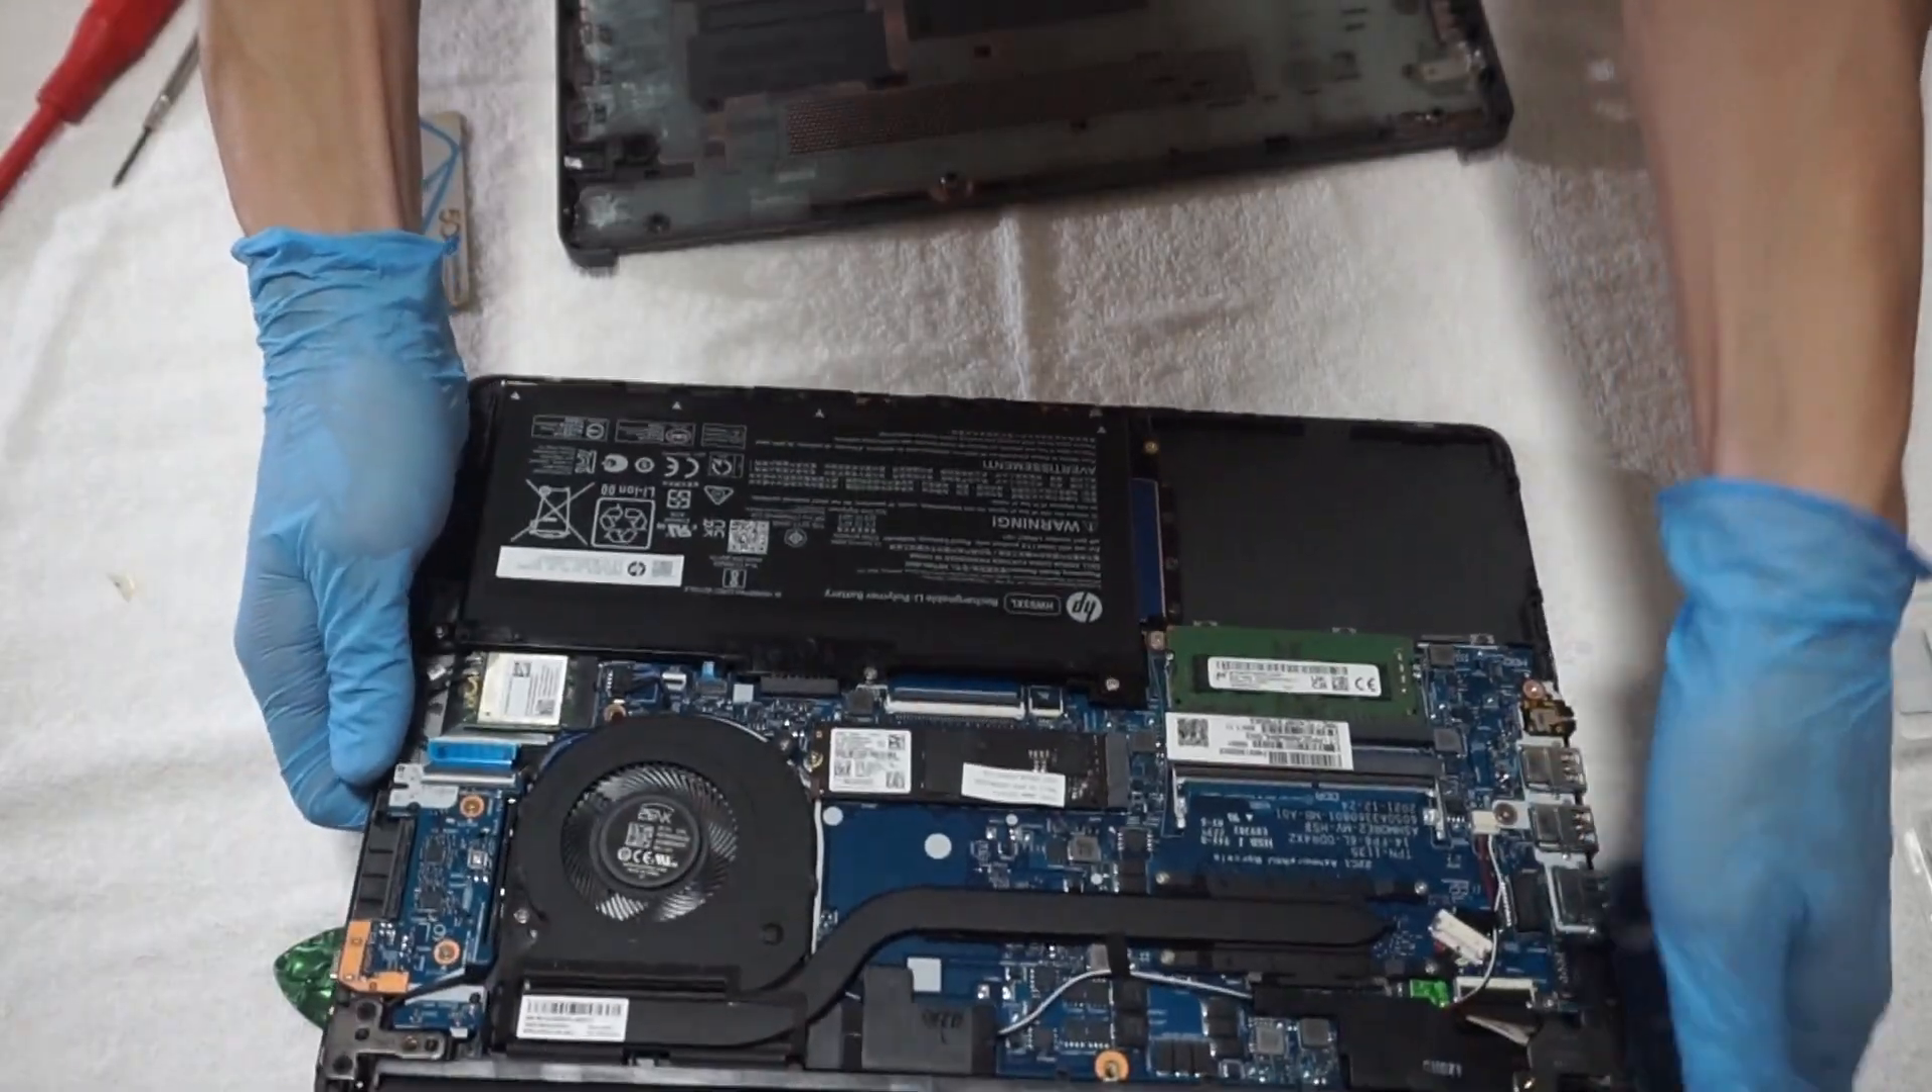And now I have opened the bottom panel this is what this looks like when it's open.